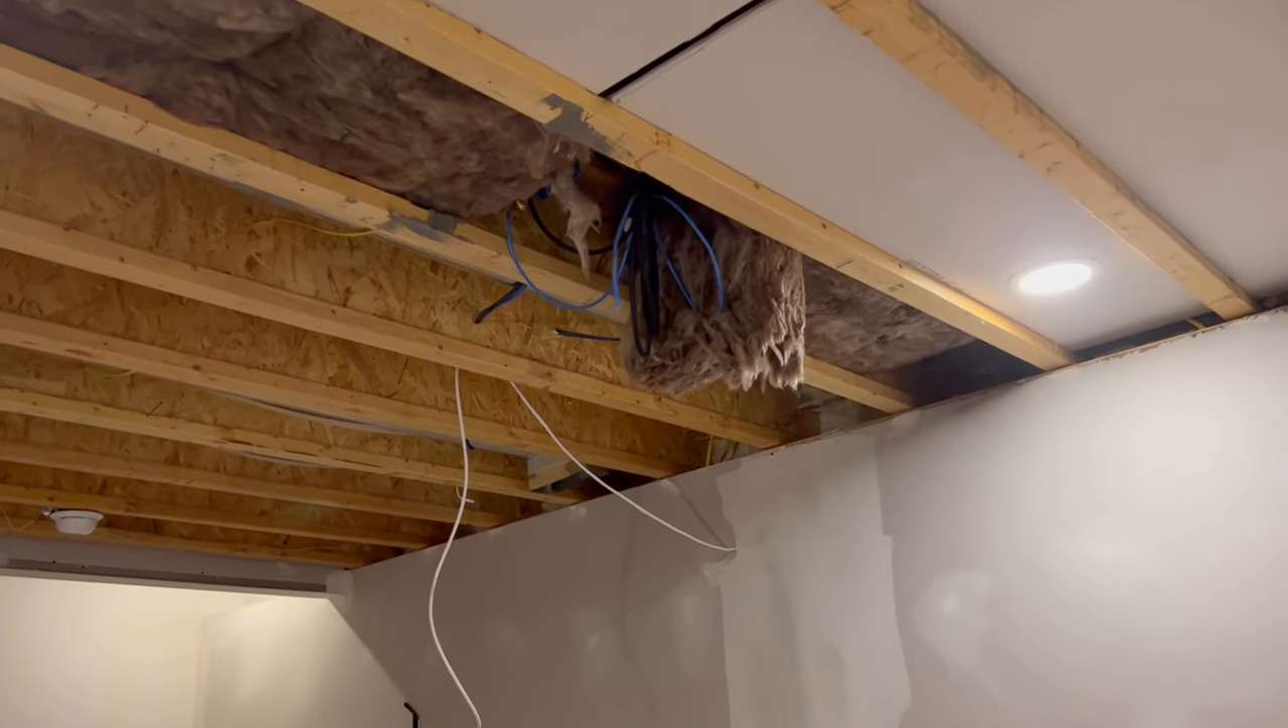We're going to leave the panel out here because I have some stuff I've still got to do up in there for the projector.